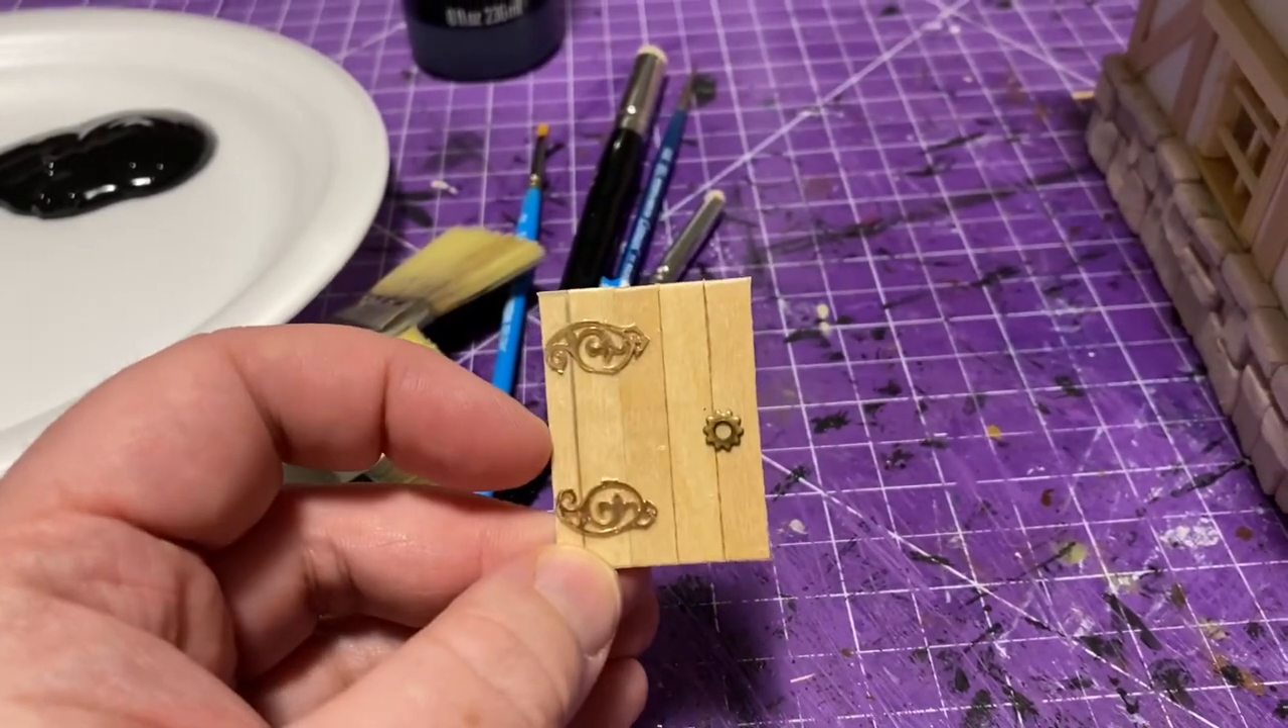I've got the door separated. I didn't glue that in yet because I wanted to paint it separately.